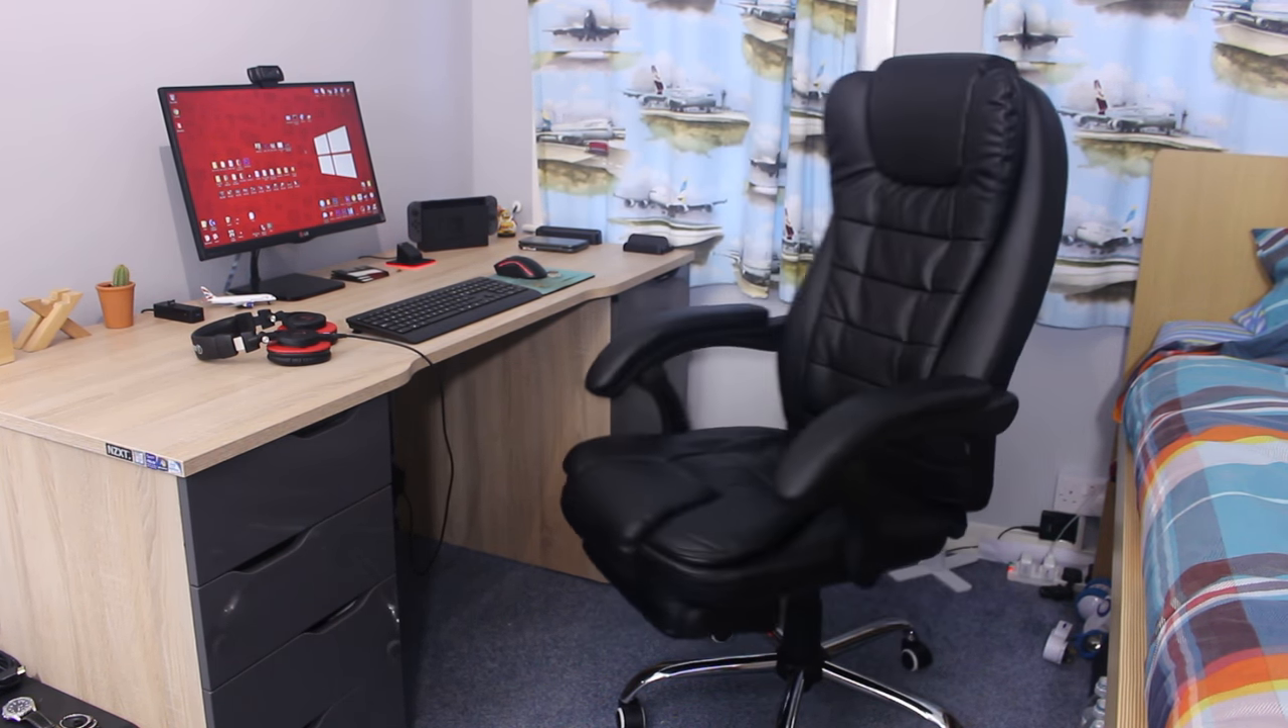And that's it. The chair is assembled.